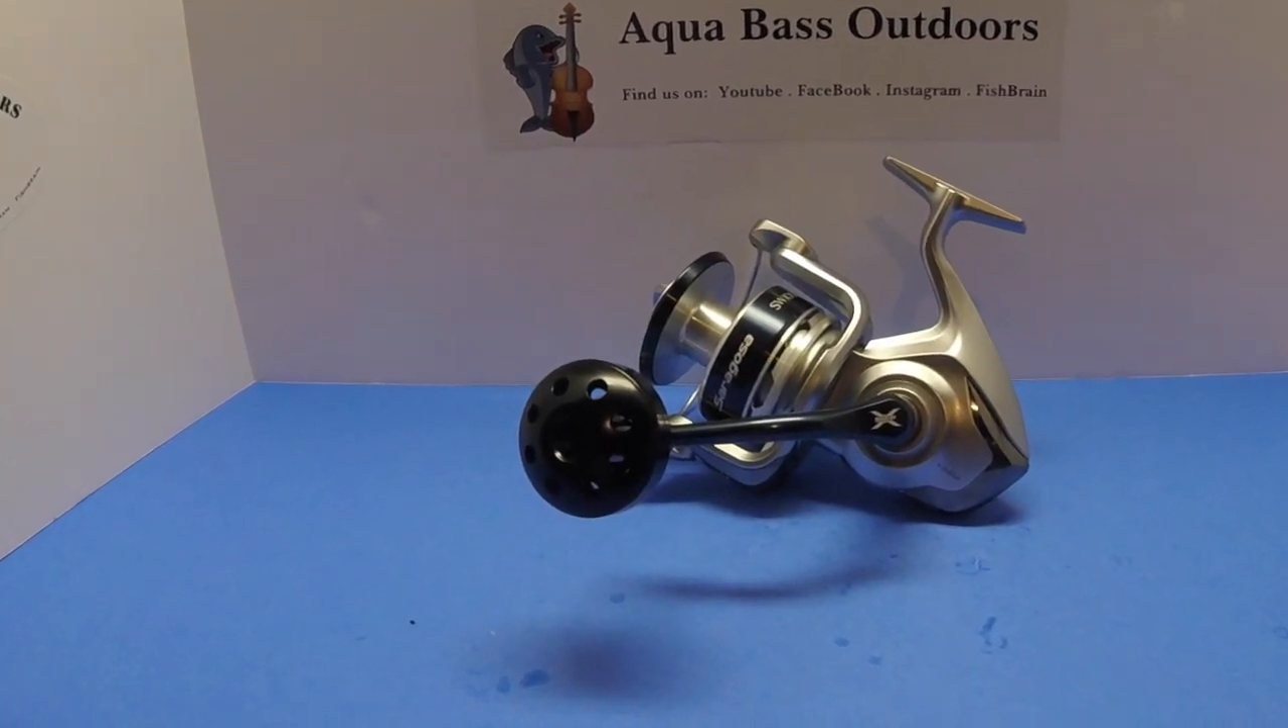And with that, we've installed a brand new power knob on our Saragossa 10 ,000 ready to drag in some real monsters this season.